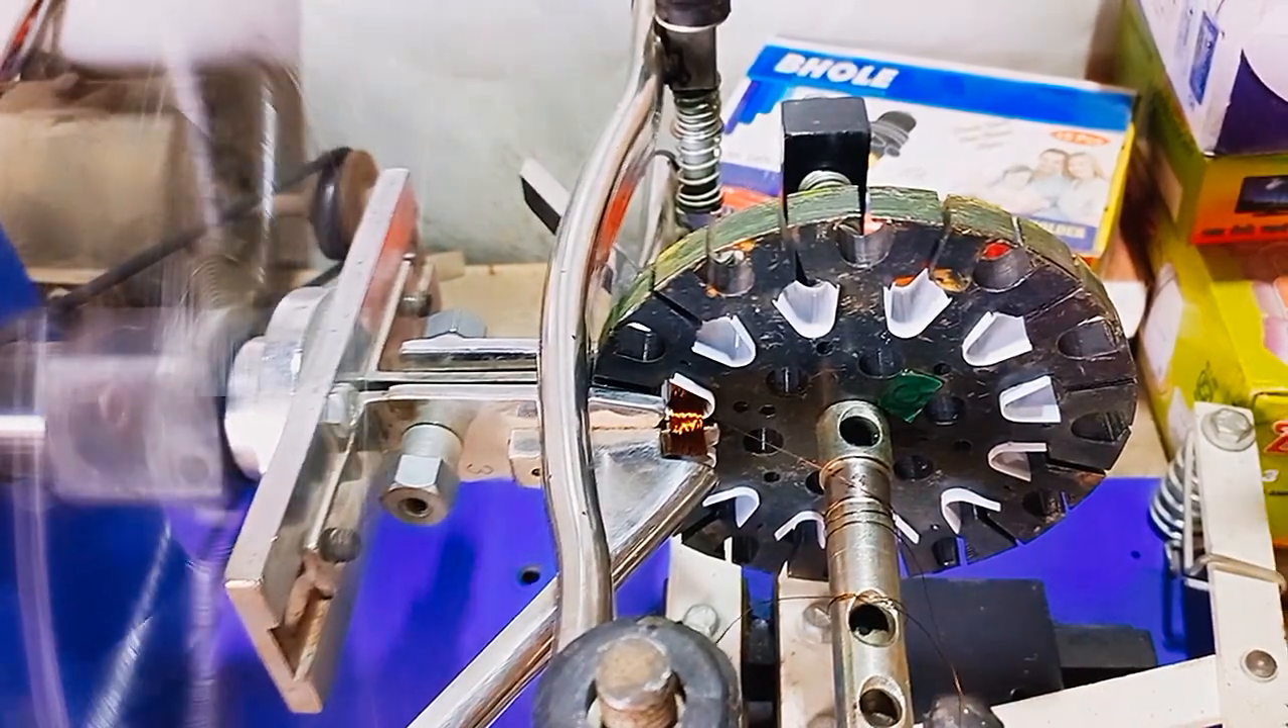इस्टेटर को हमने मसीन पर लगा दिया है।